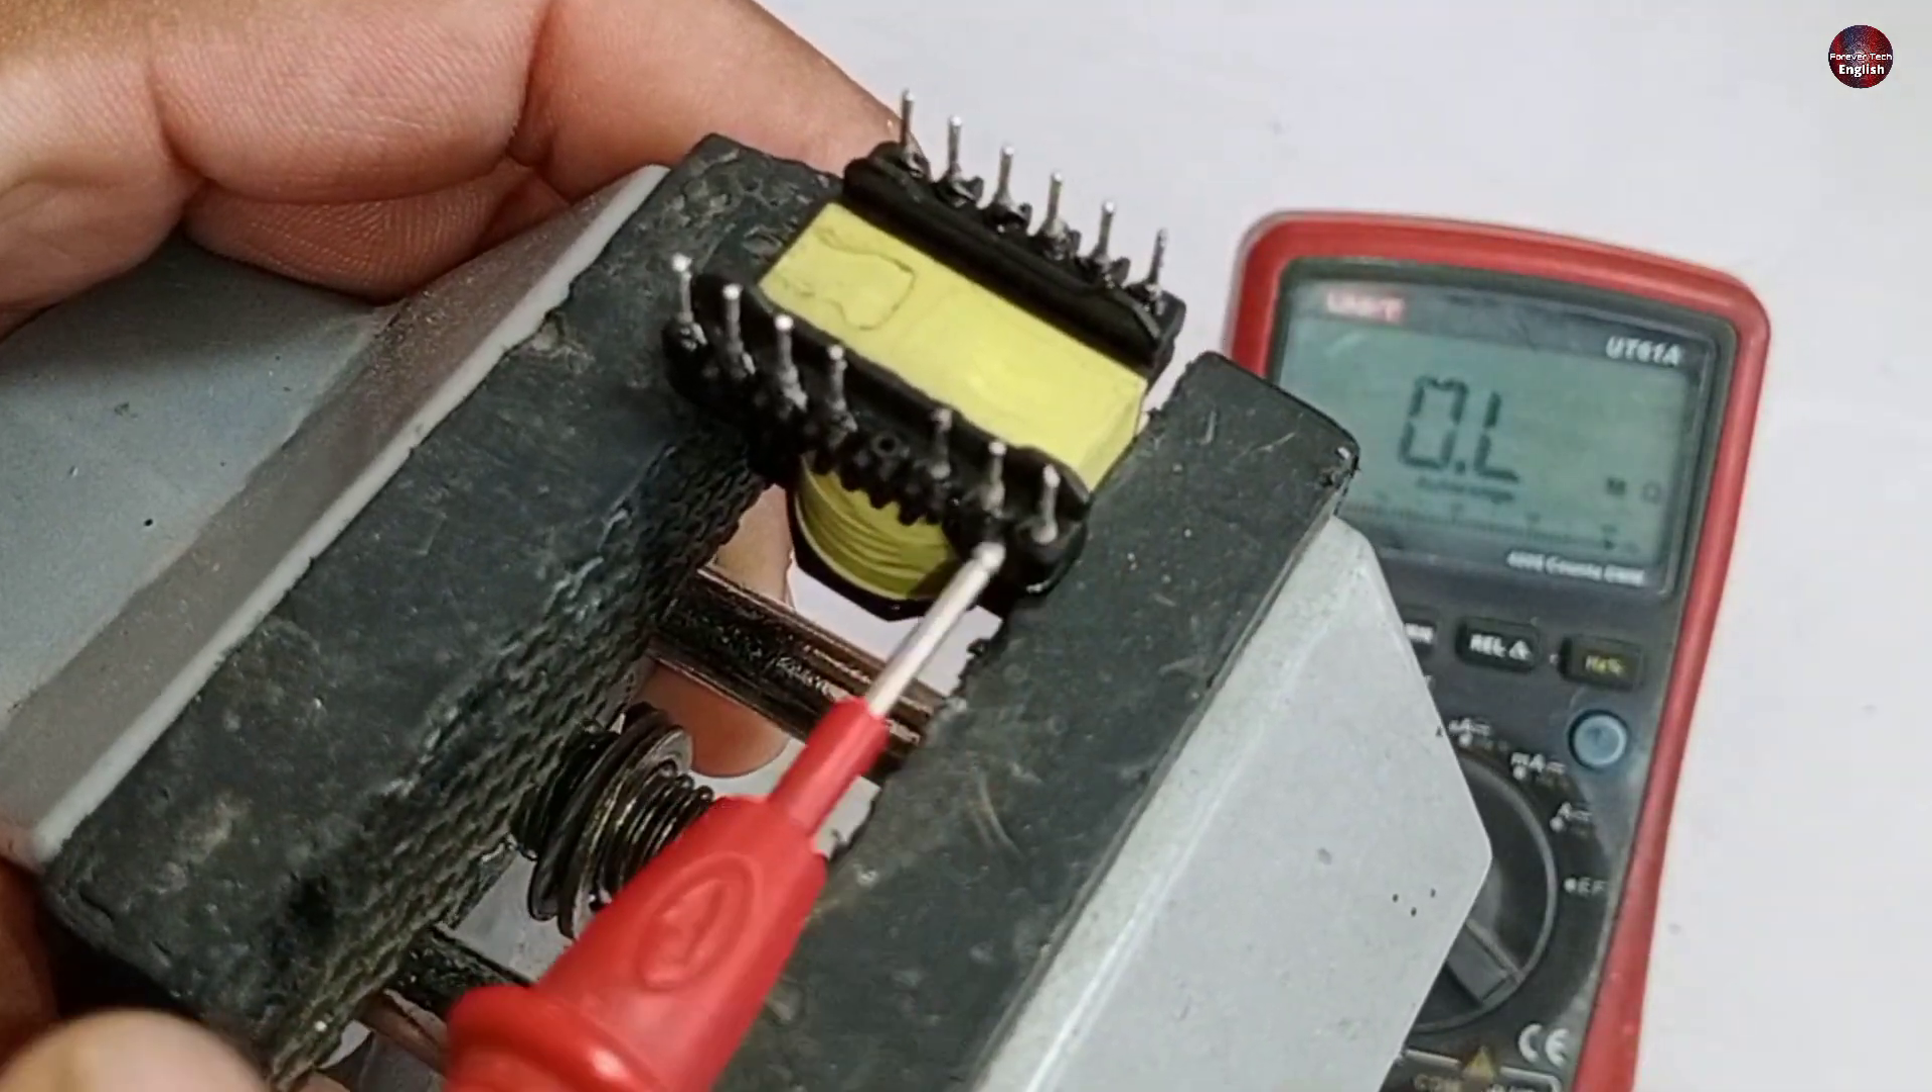You can see I have removed the chopper from the board.